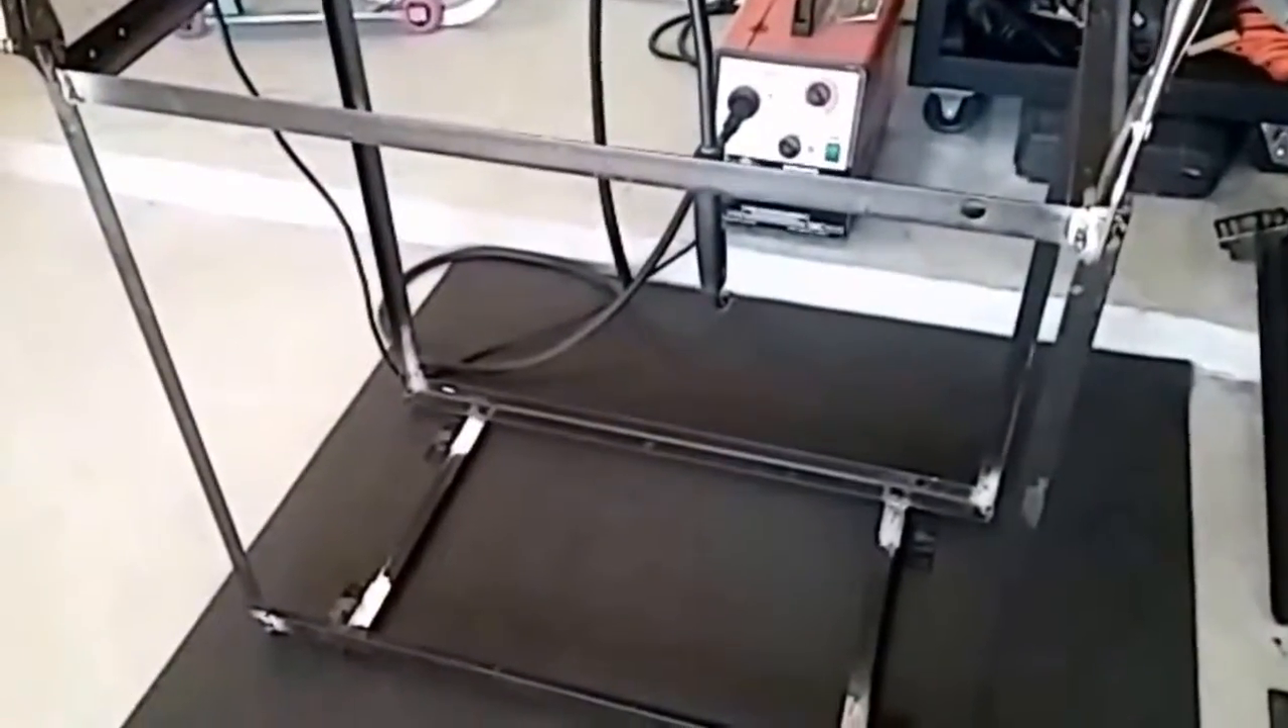As you can see, we've gotten our bottom and our legs put on.